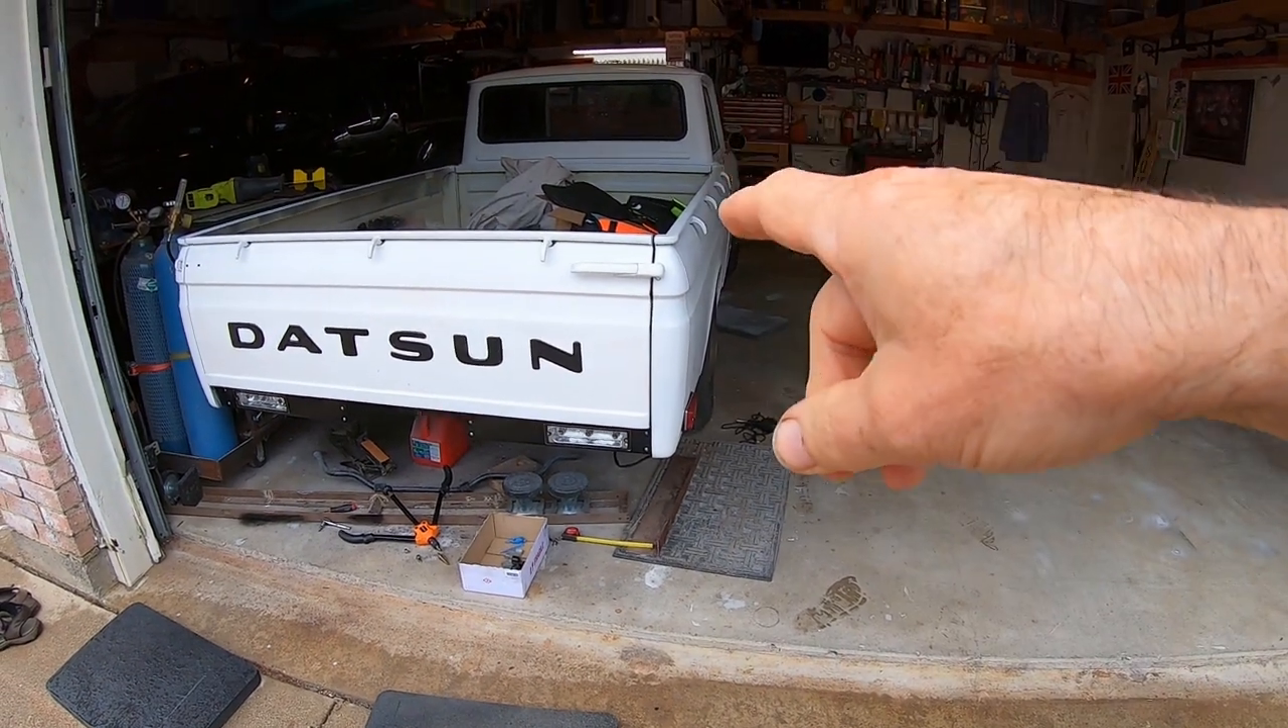Just put the tailgate back on and put a tailgate handle back on and uh I think it's a slightly different color.